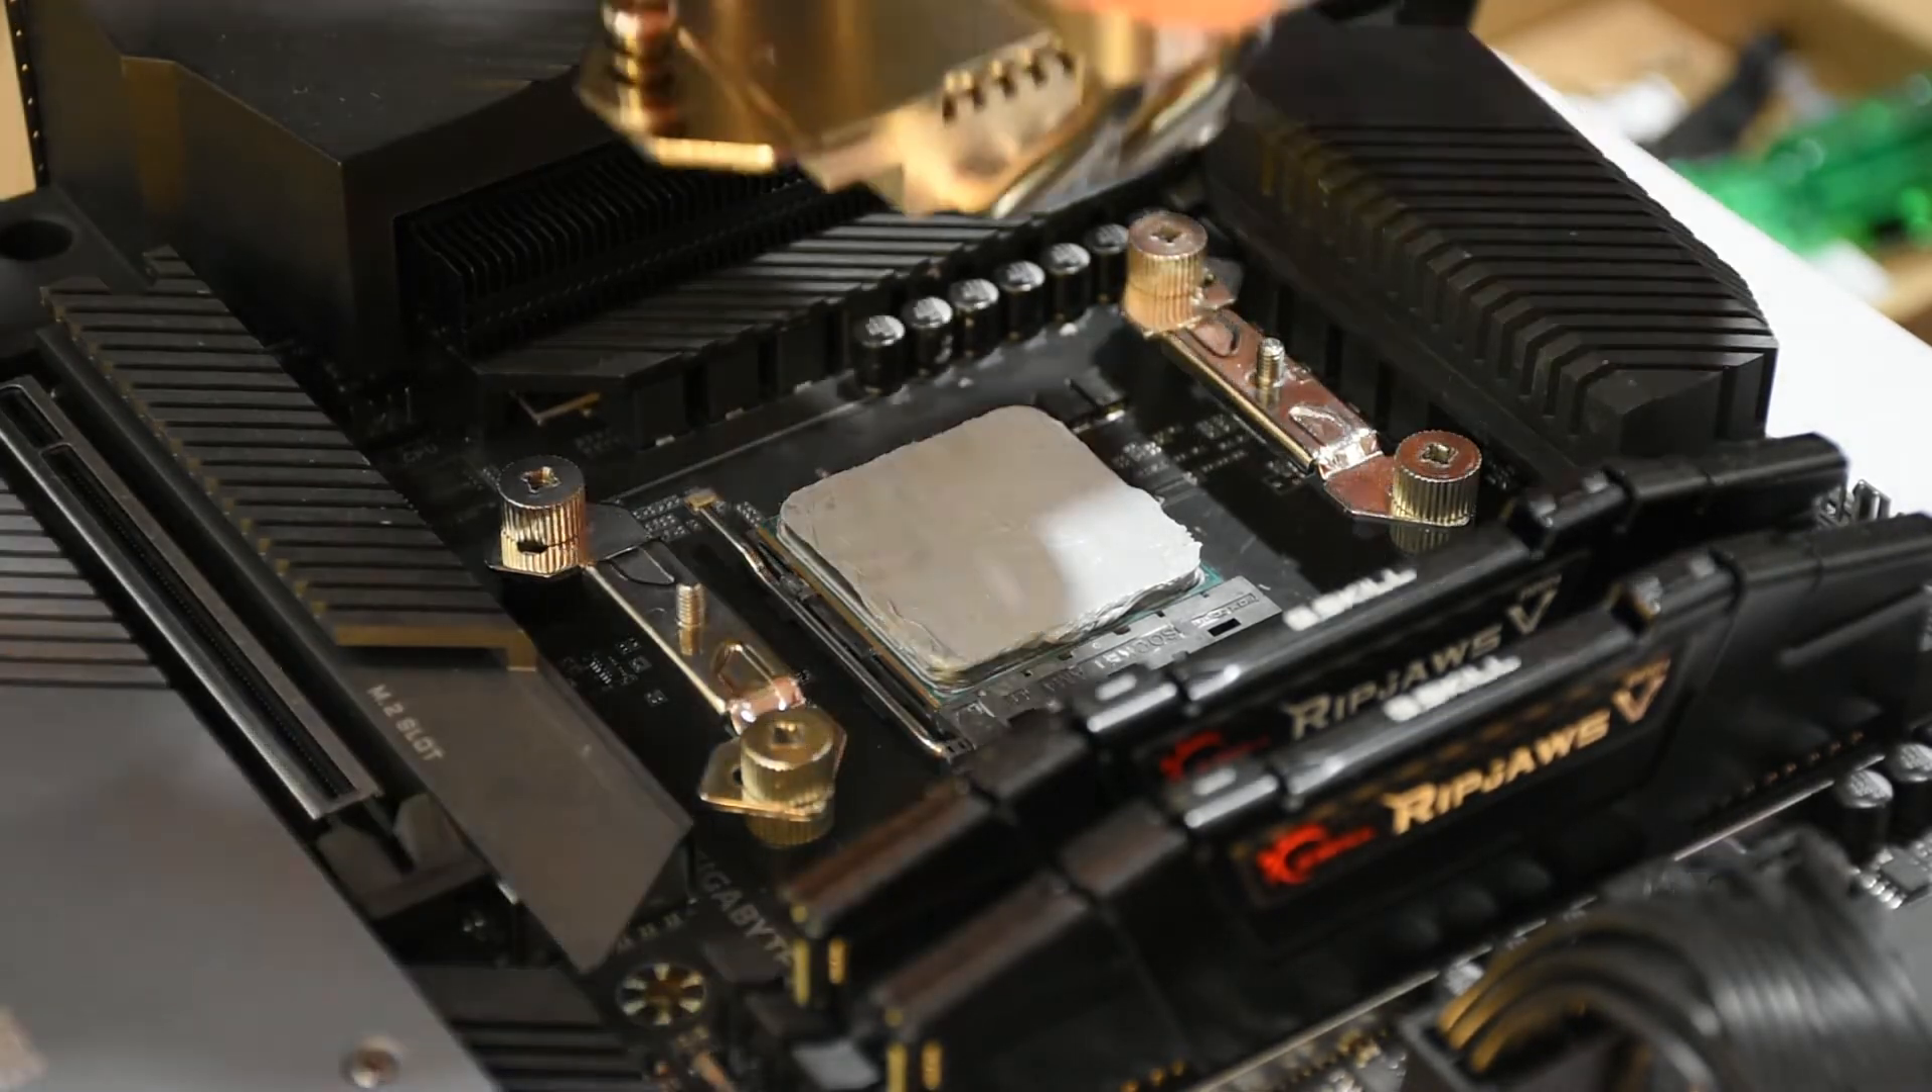Now as you can see, the retention plates are in.